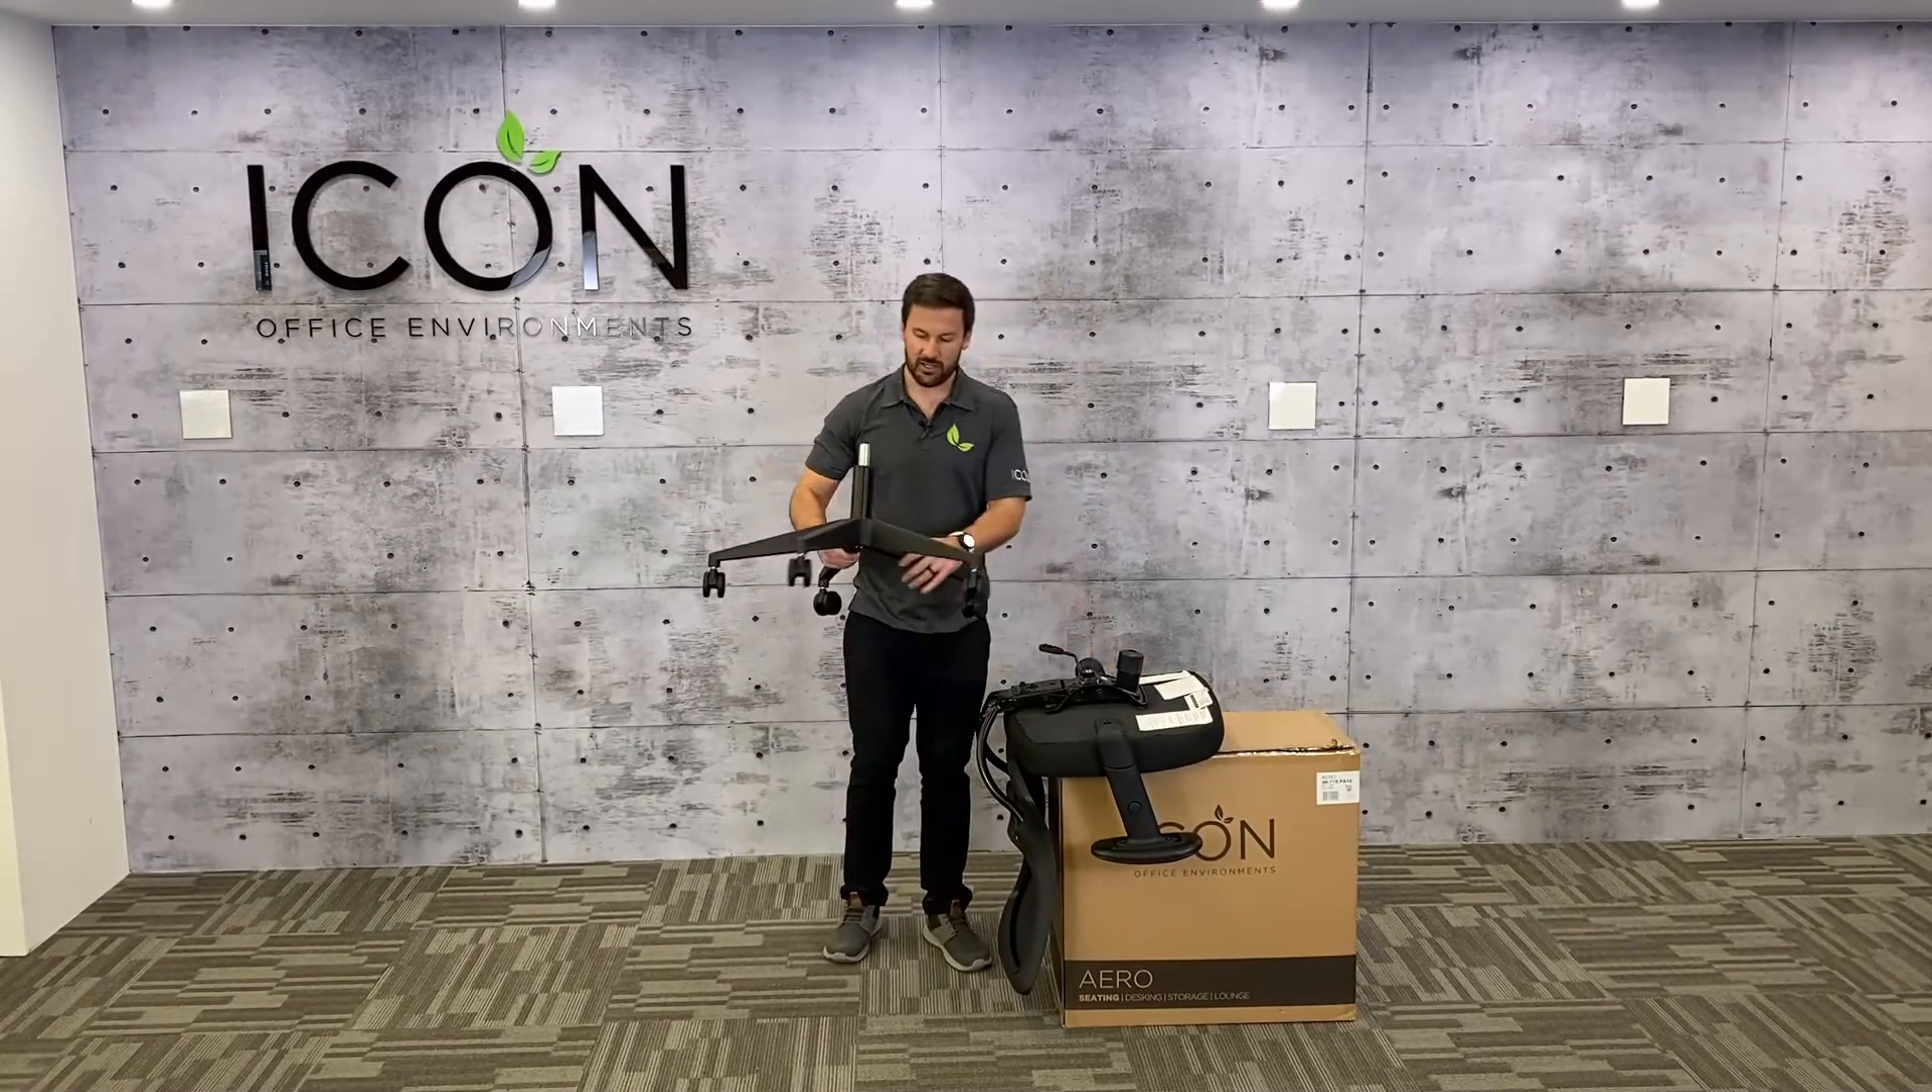Now the only thing left to do is to attach our base to our chair.